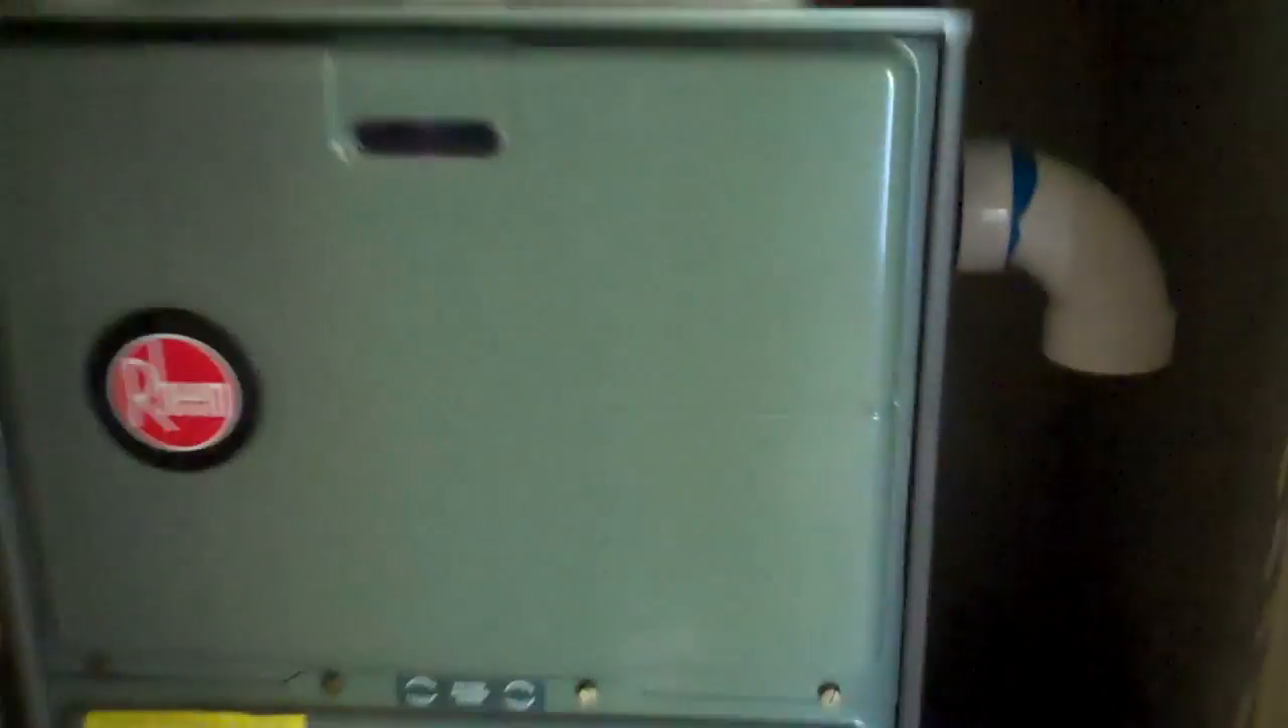And the door is on, and we're all done.